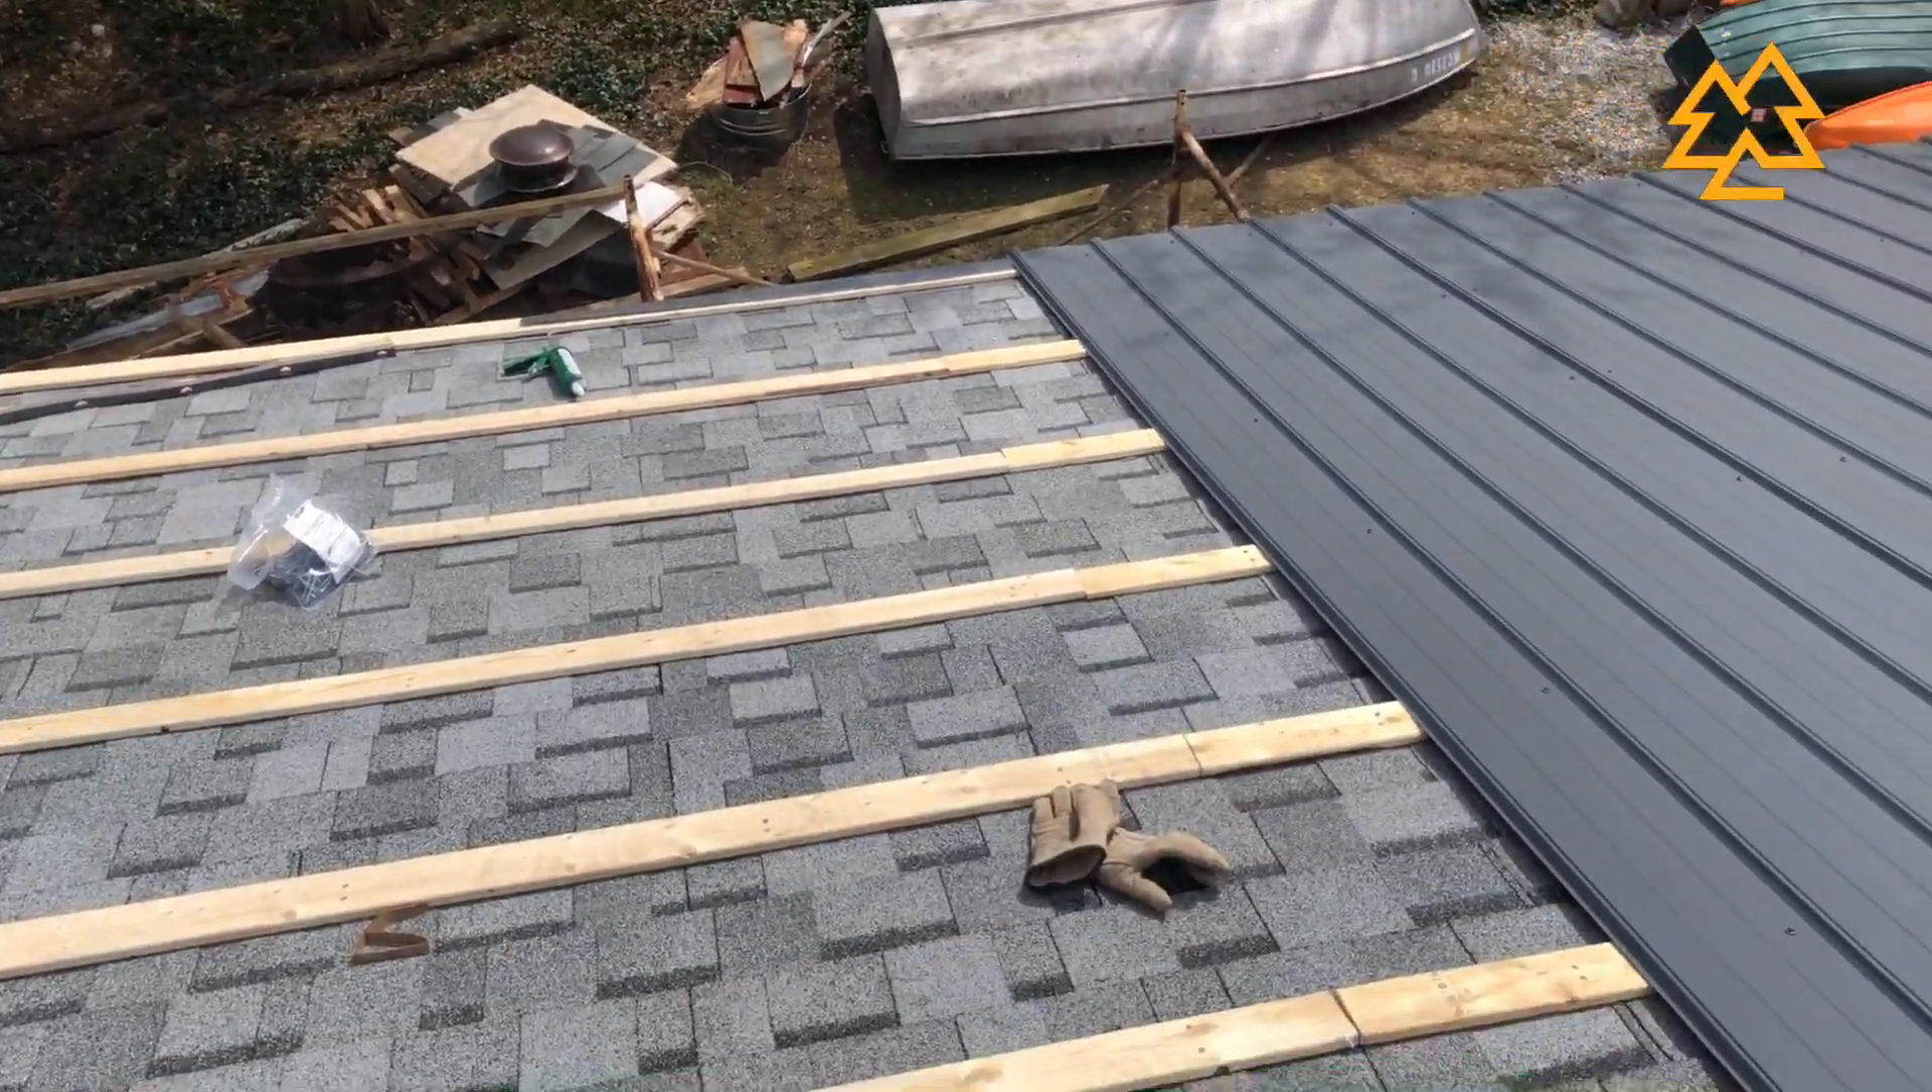We're about halfway done with the panels so we get the panels and the other ridge caps on we'll be pretty much done.